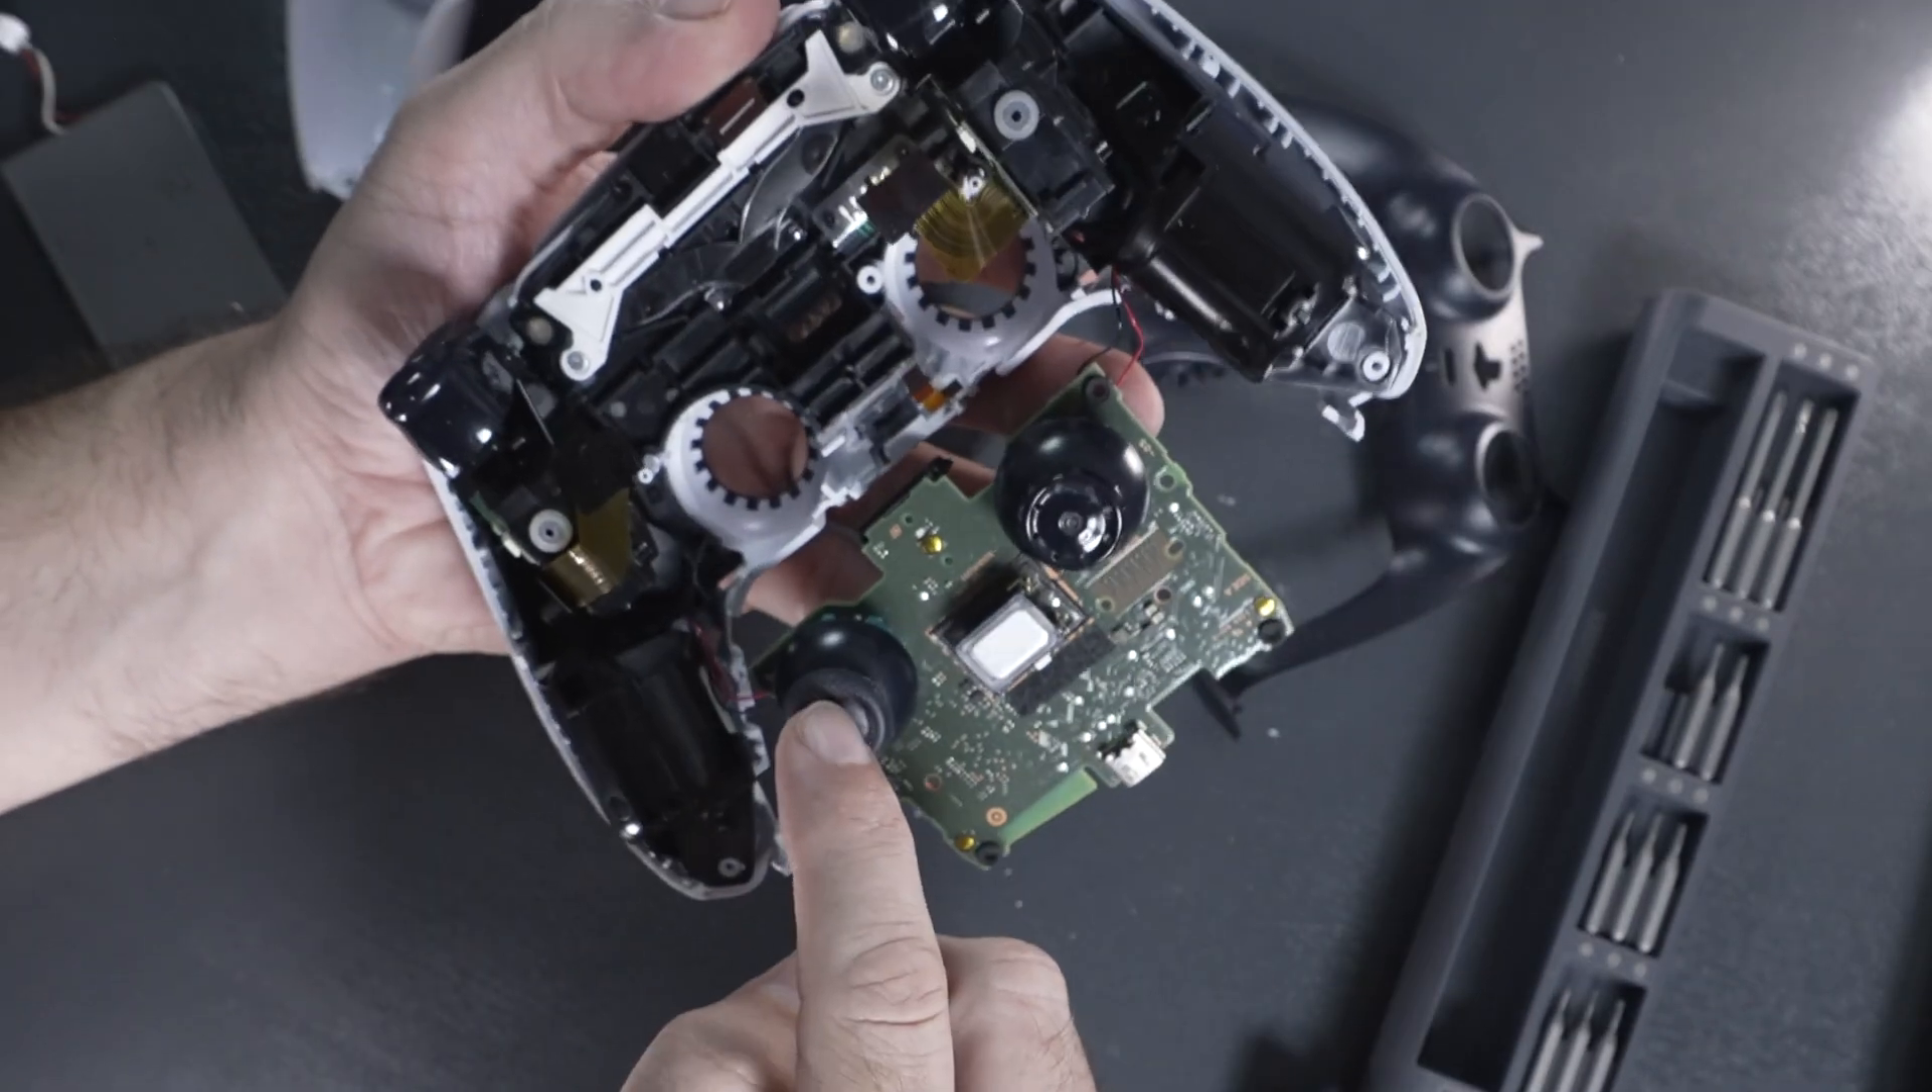And here you guys can see we can finally access our joysticks.